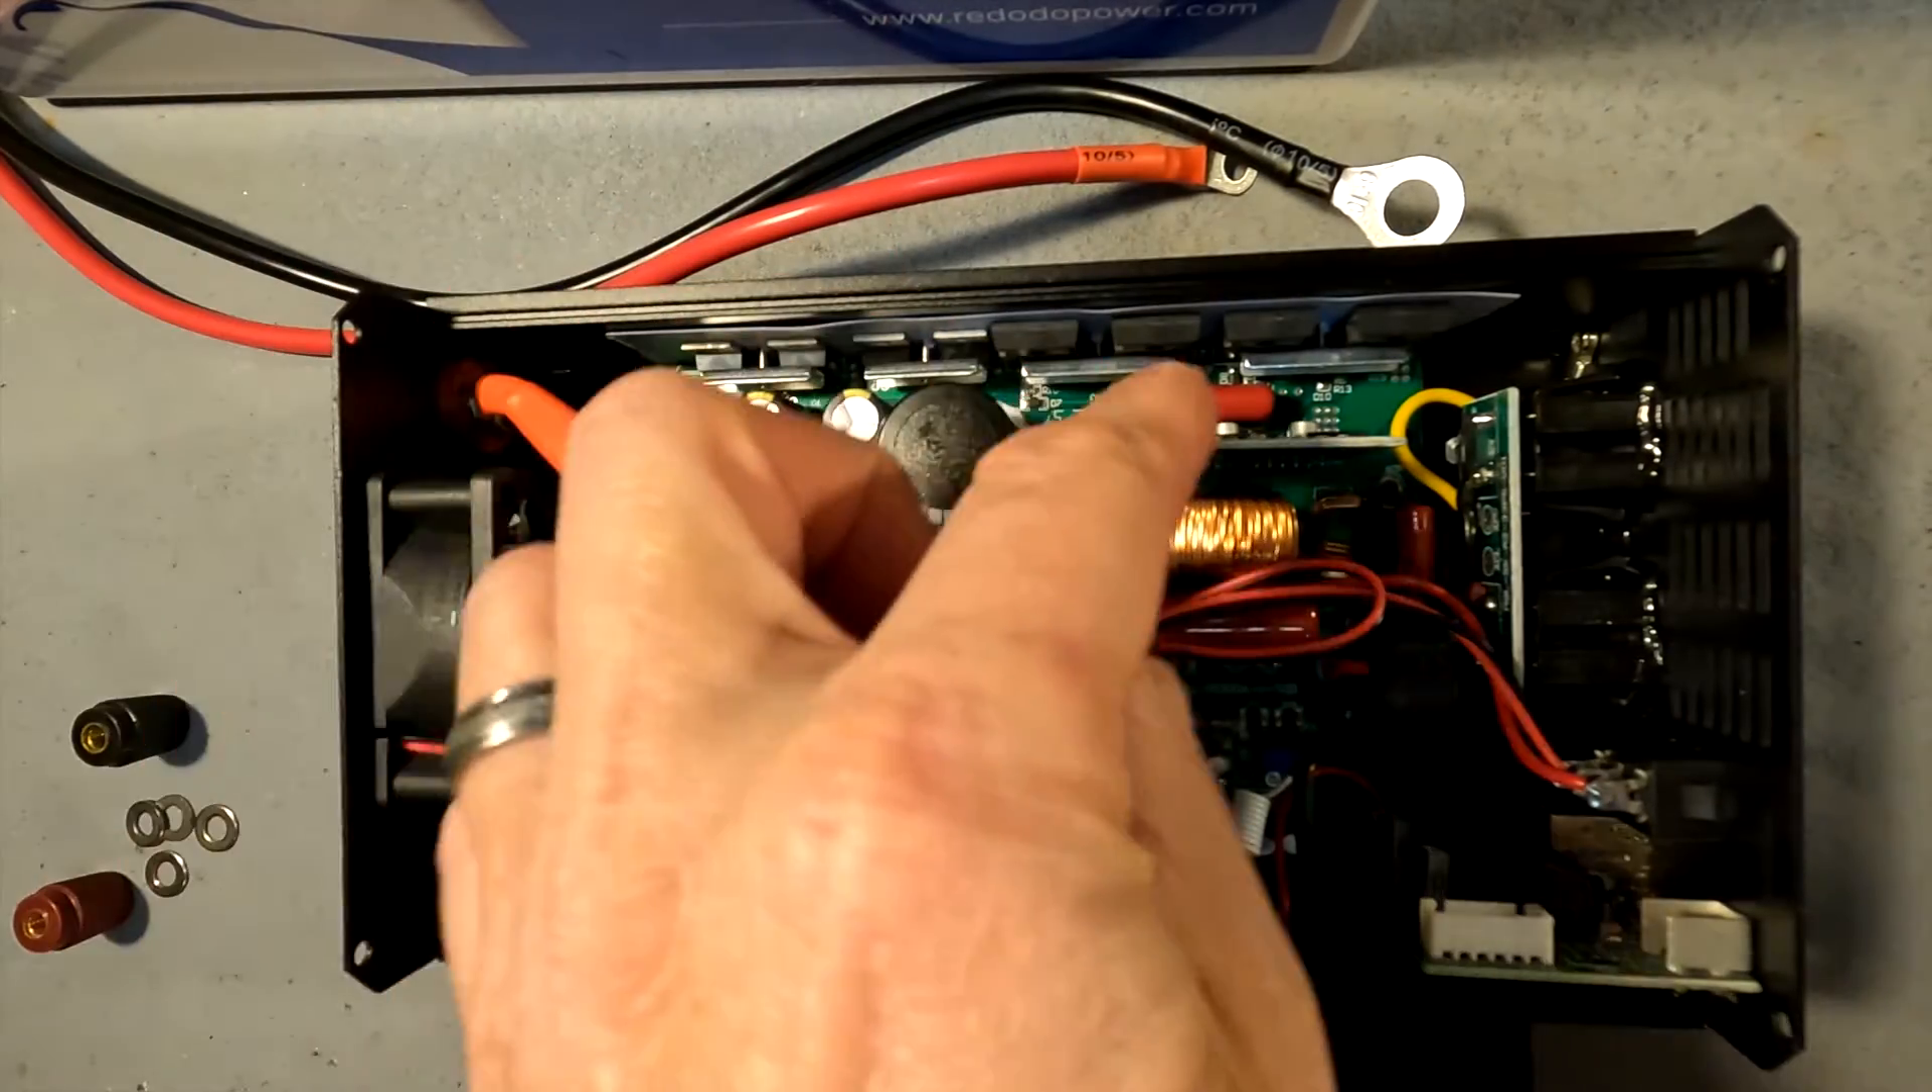The fets are lined up right up against the side of the frame so that's why it got so hot.